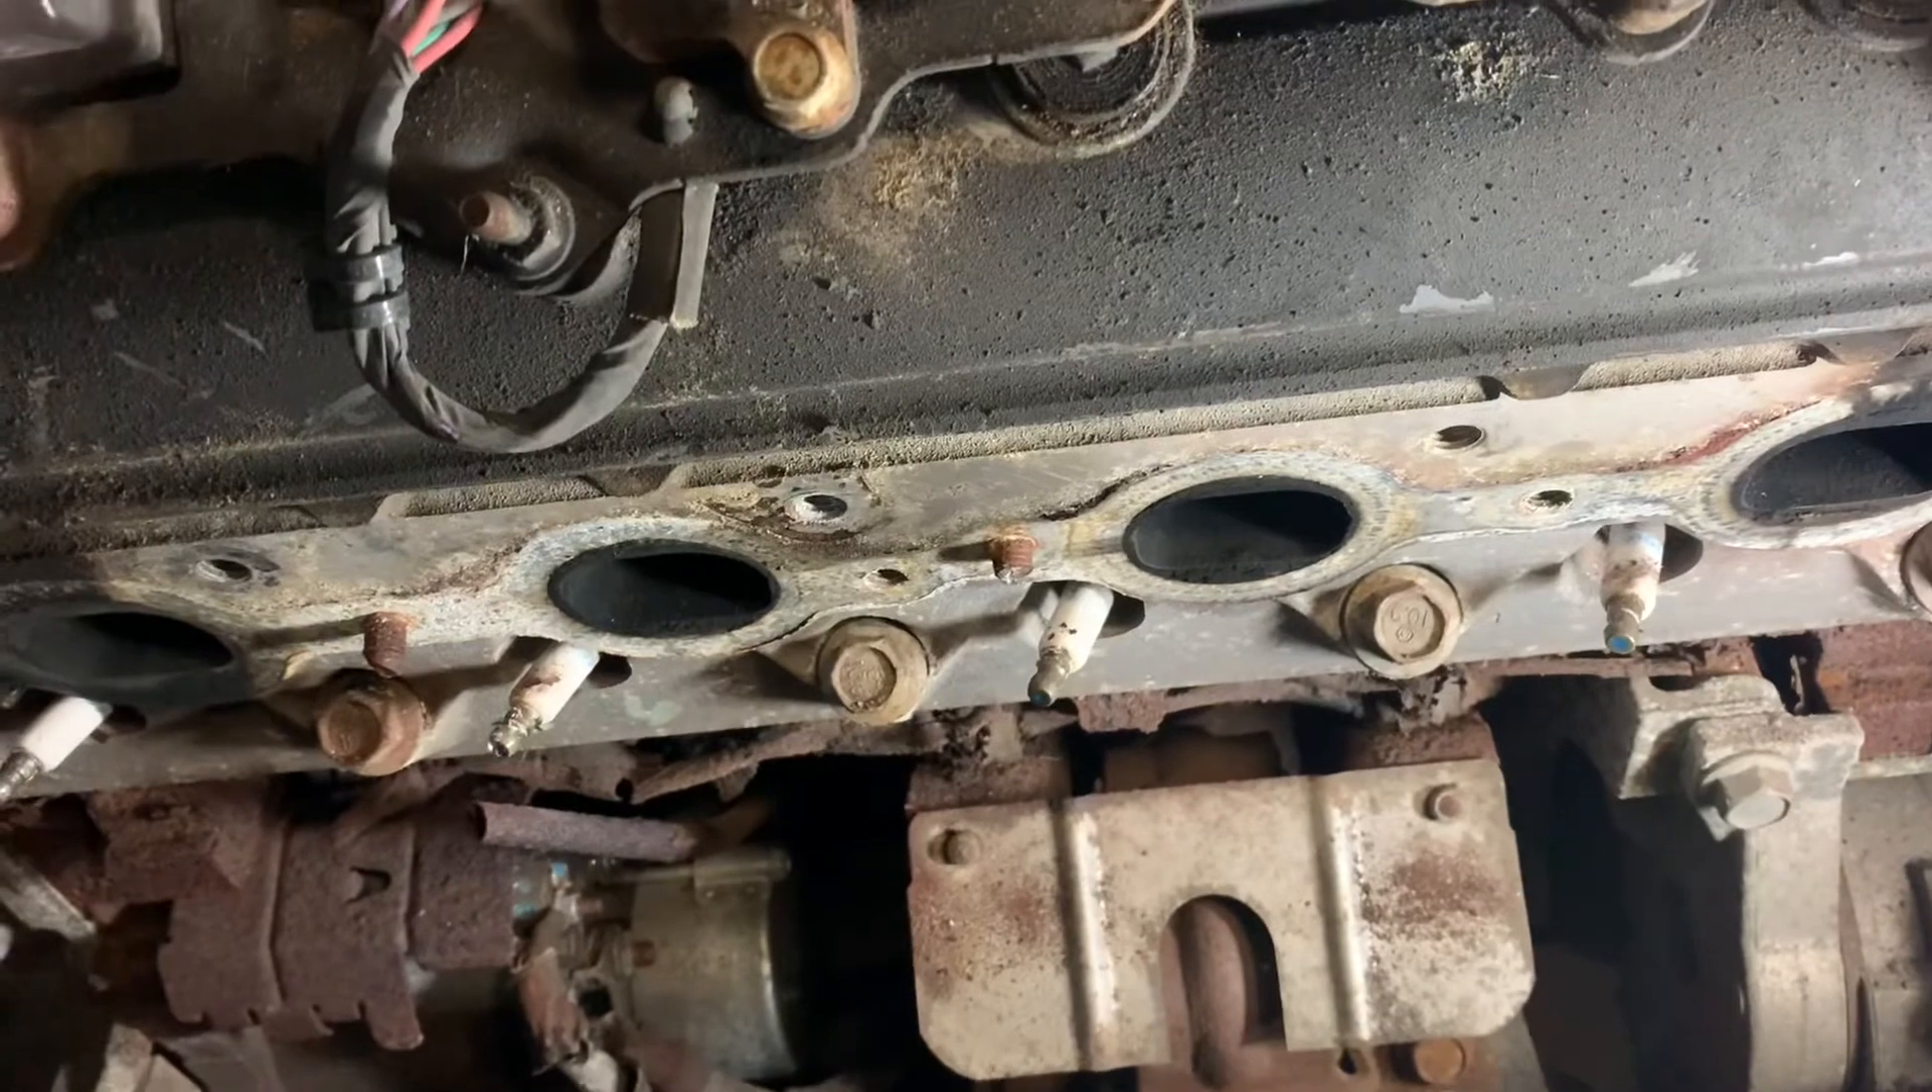So here we are with the manifold off.